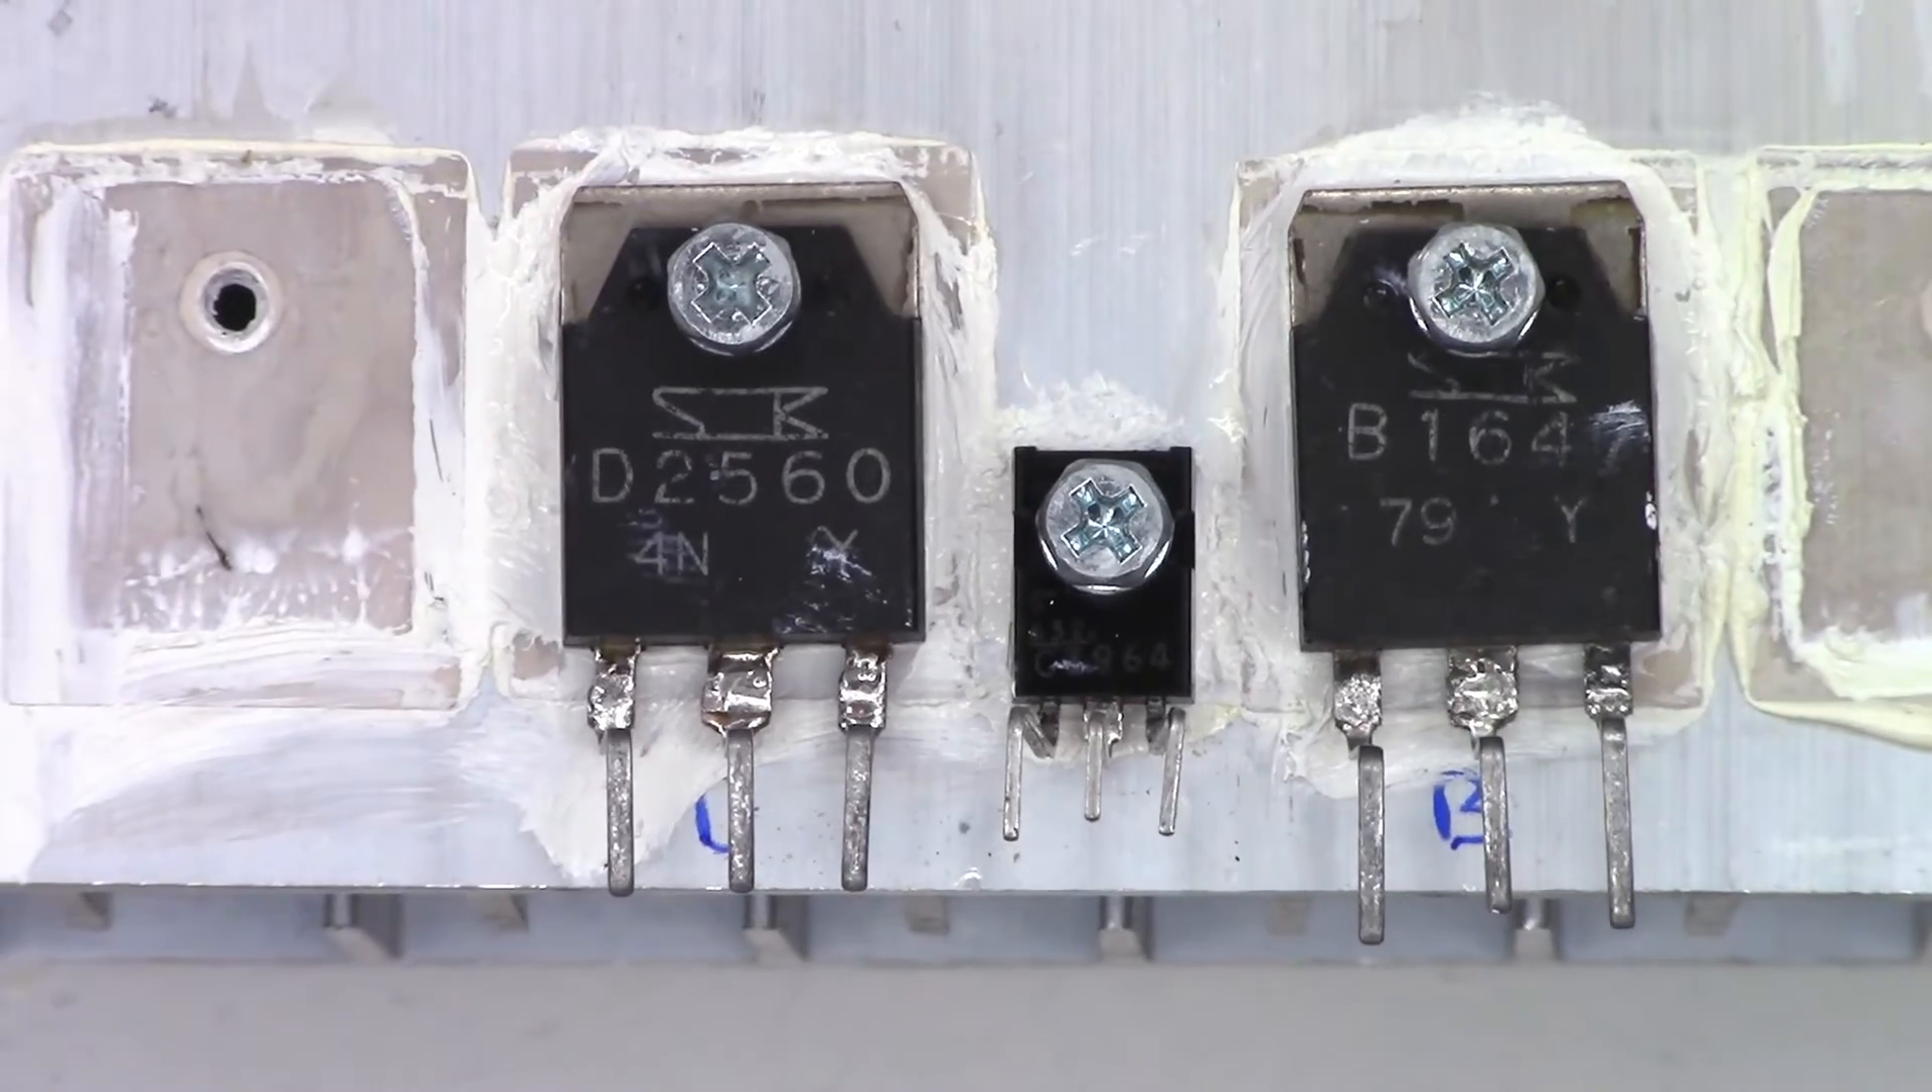Okay, so I have the two power transistors and the bias regulator transistor mounted to the heat sink right now.